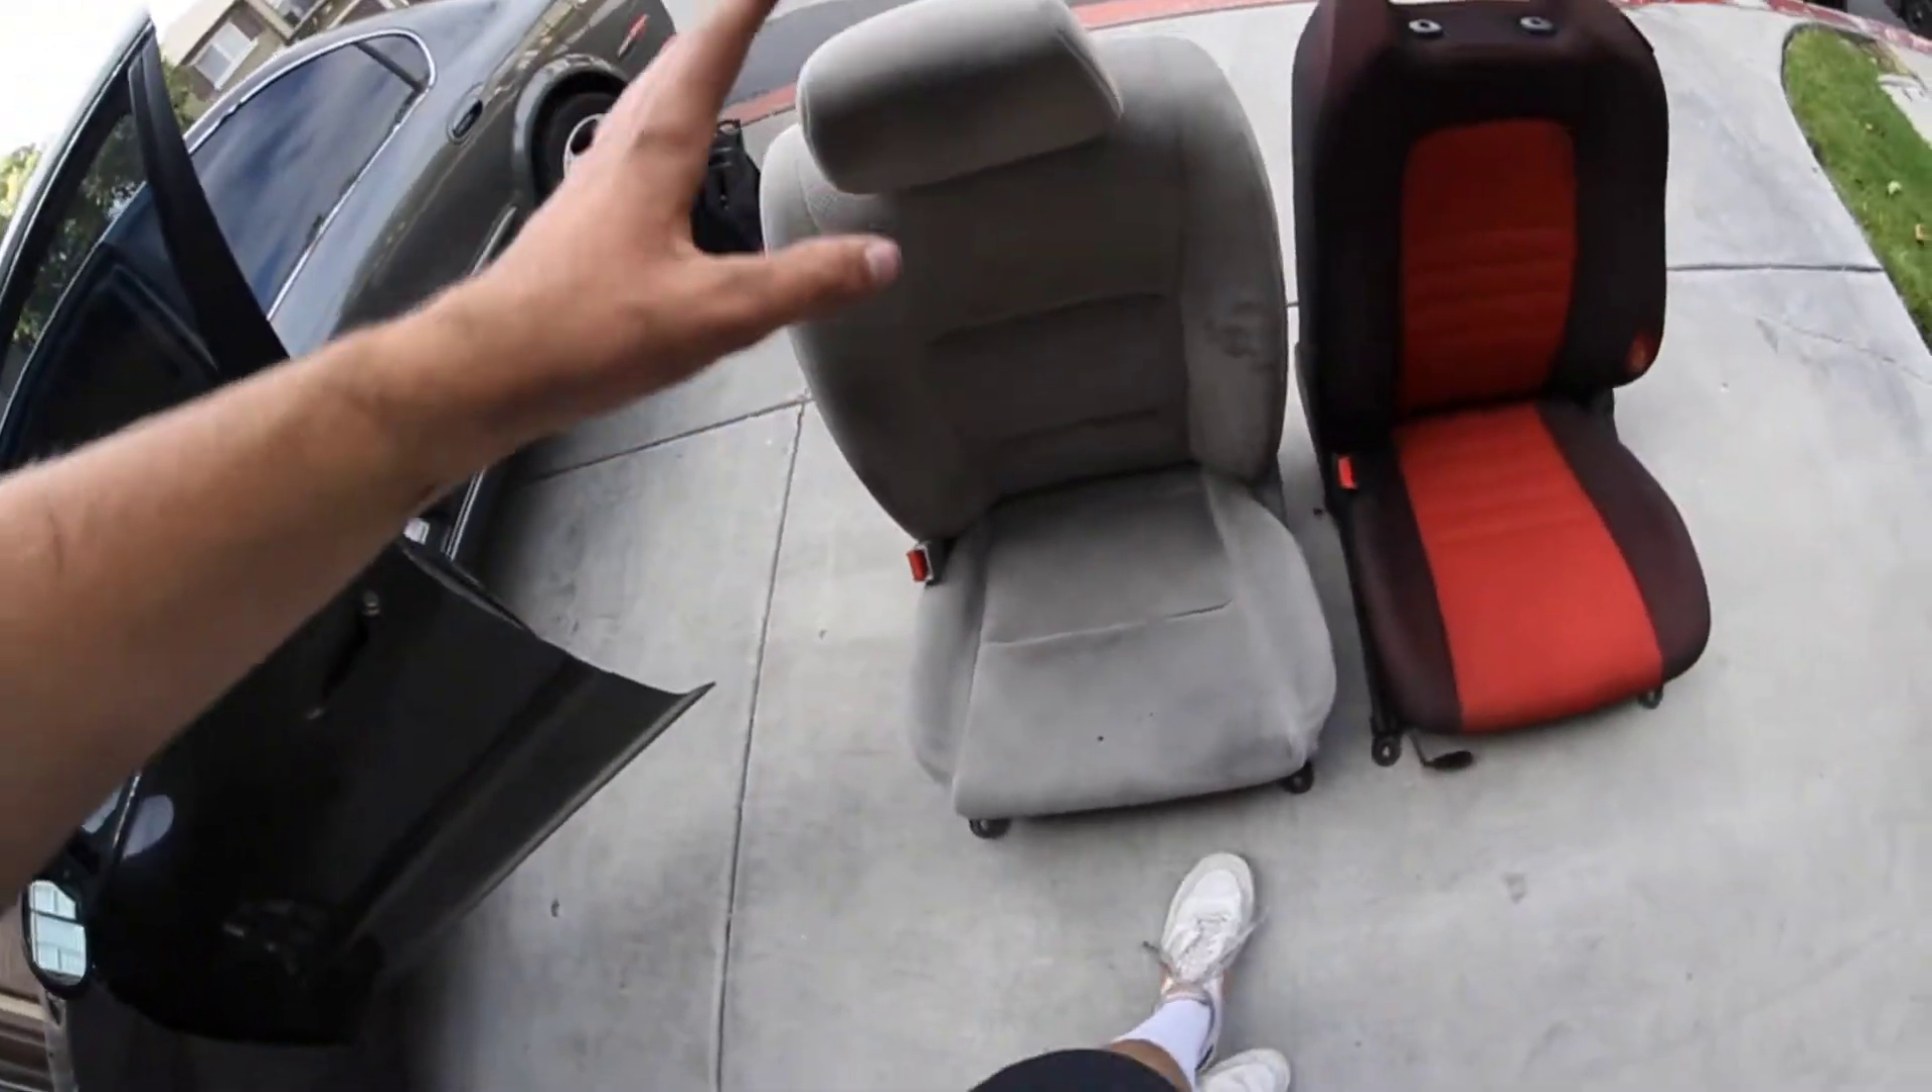Alright, so right now I've already got the driver side seat out.